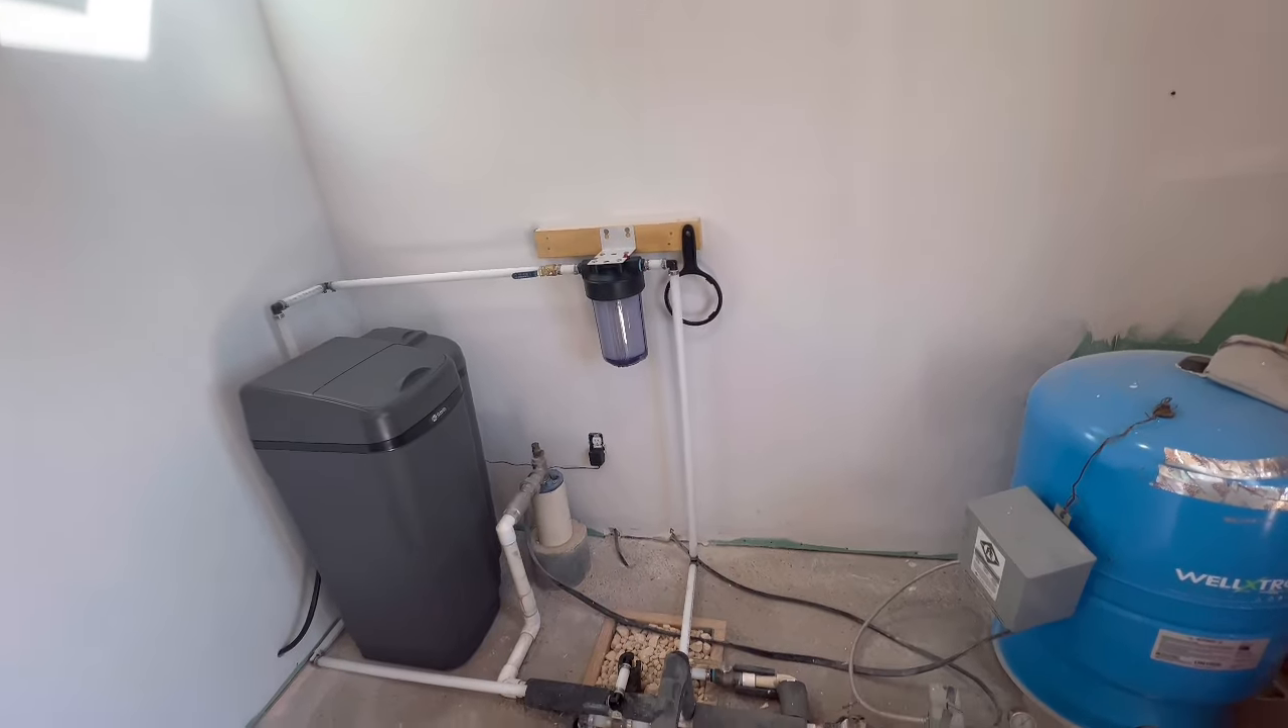So, we got our water softener installed and our sediment filter on this wall right here.